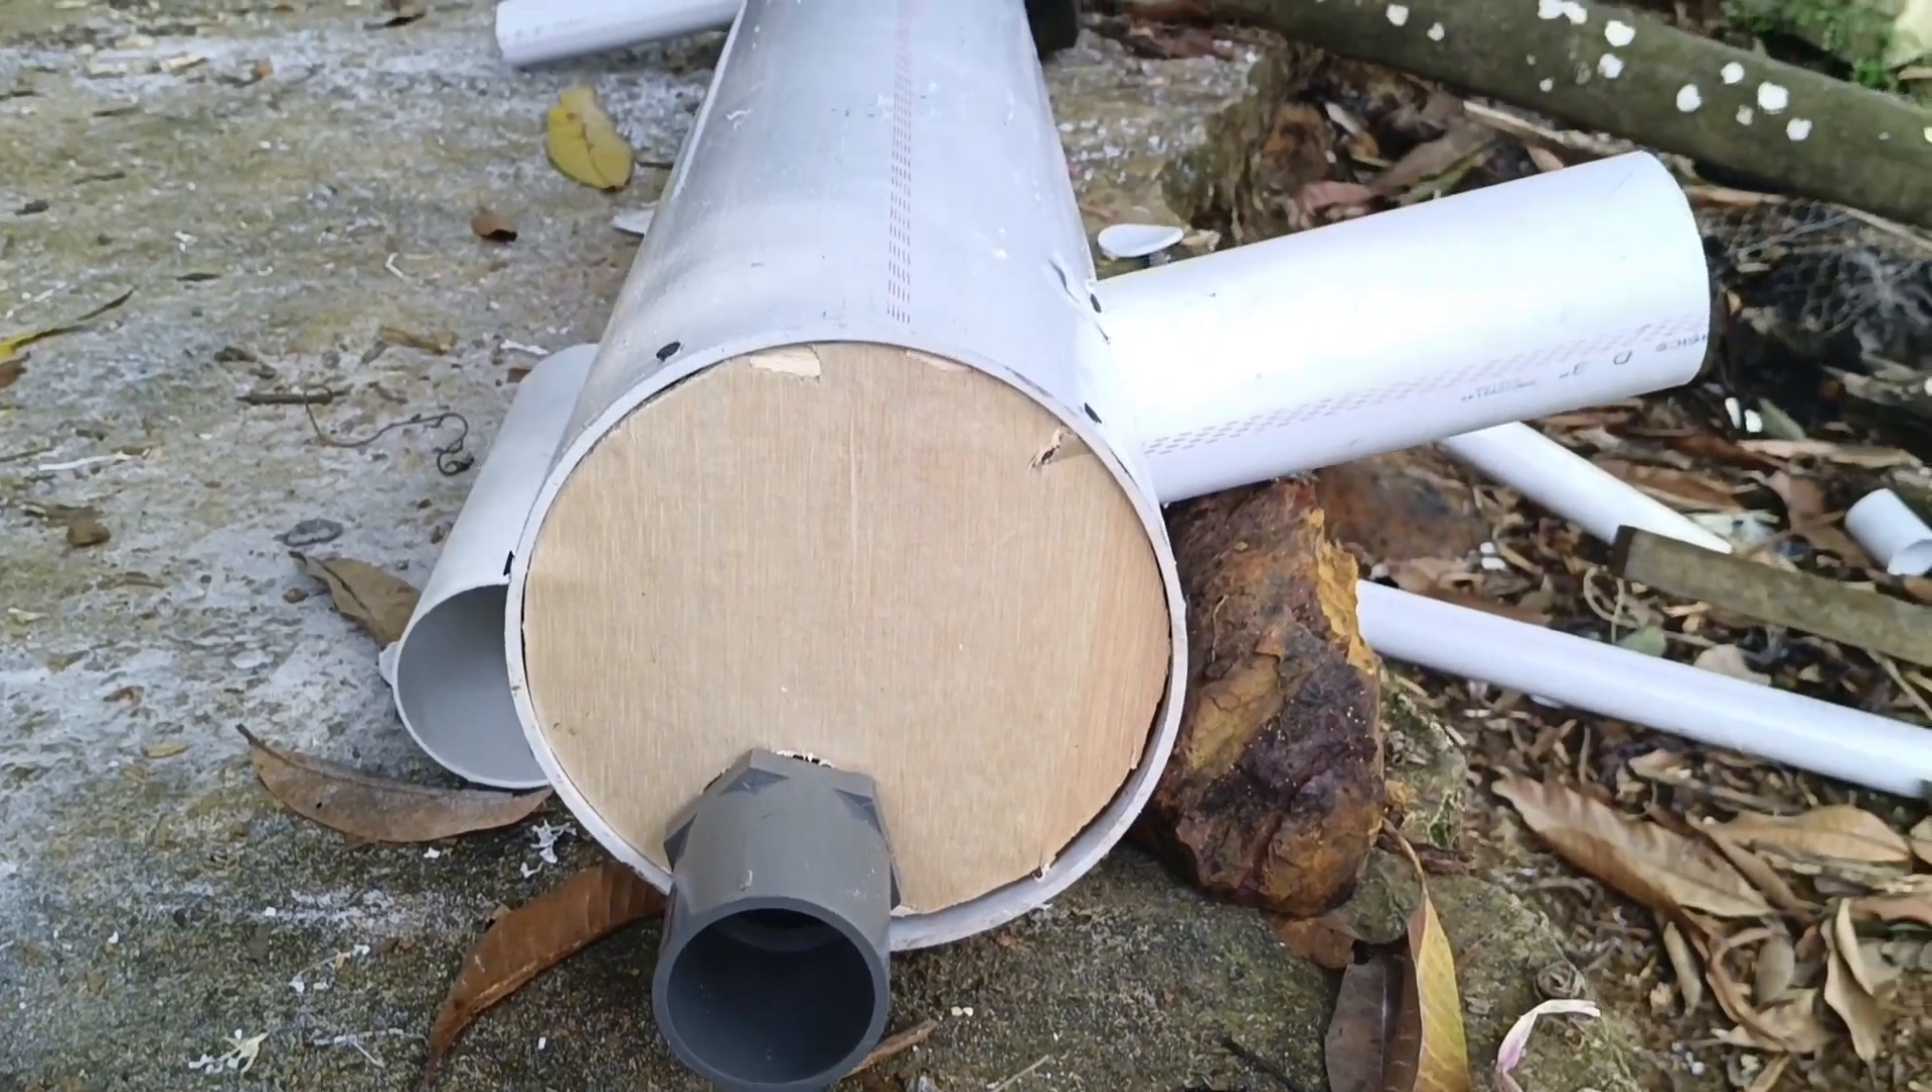Ini di dalam pipa ini sudah dimasukkan triplexnya dan dipasang soketnya.